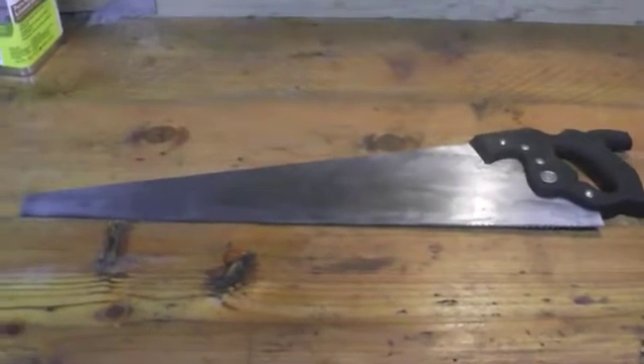Alright after the boiled linseed oil finished drying on the handle I went ahead and reassembled the saw.